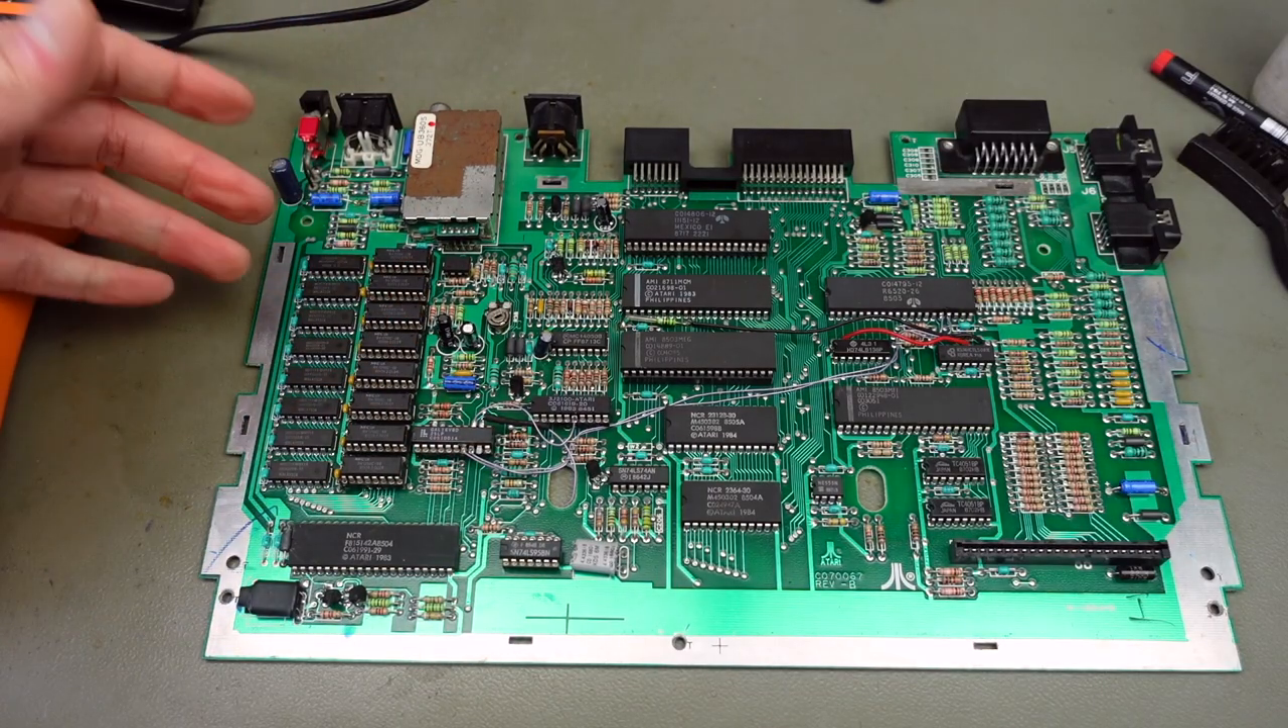So i got all my chips in and potentially this could be a 320k atari 65xe.